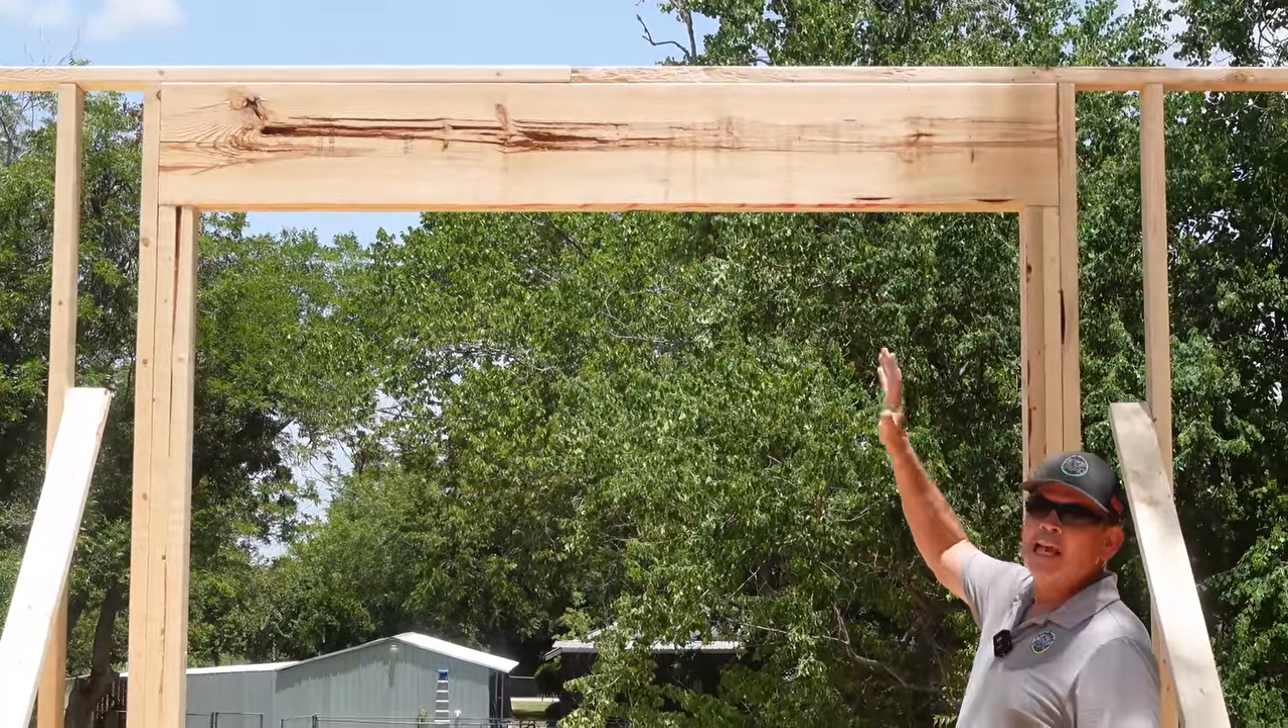Check out what we did with the header over the door we just screwed it all the way to the top plates.